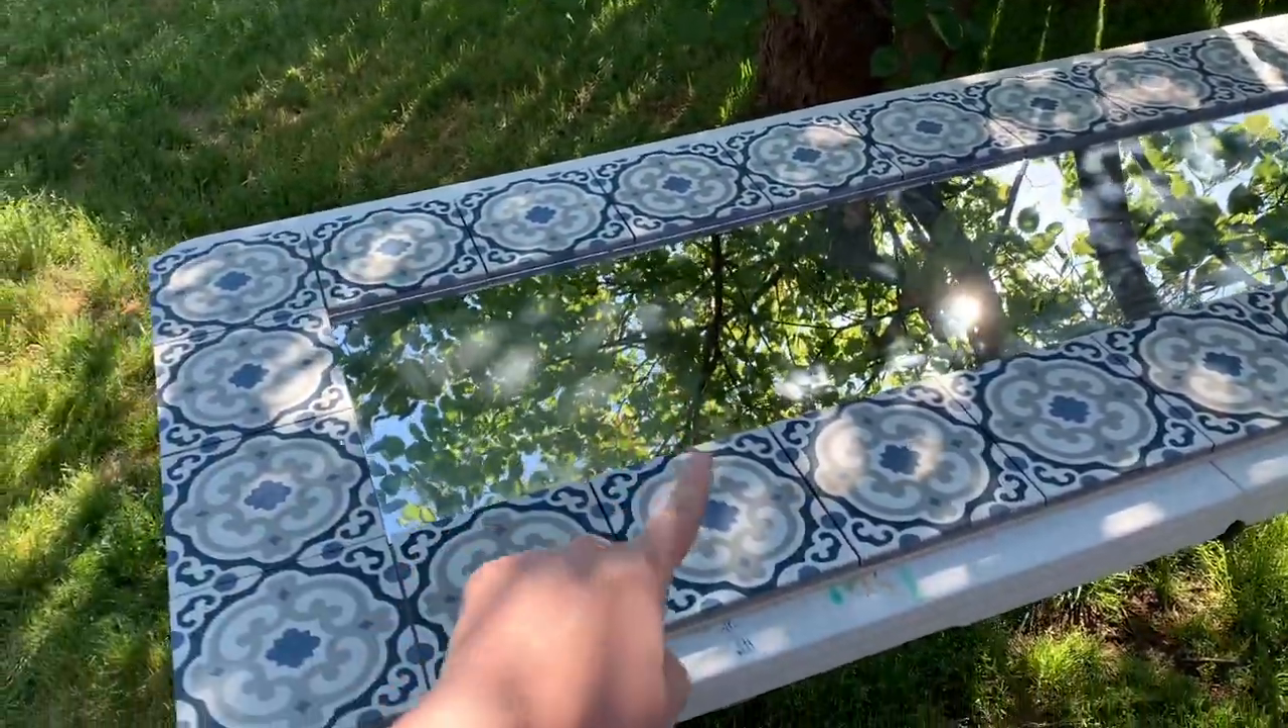Okay so I have the tiles where I want them. I have the mirror where I want it.